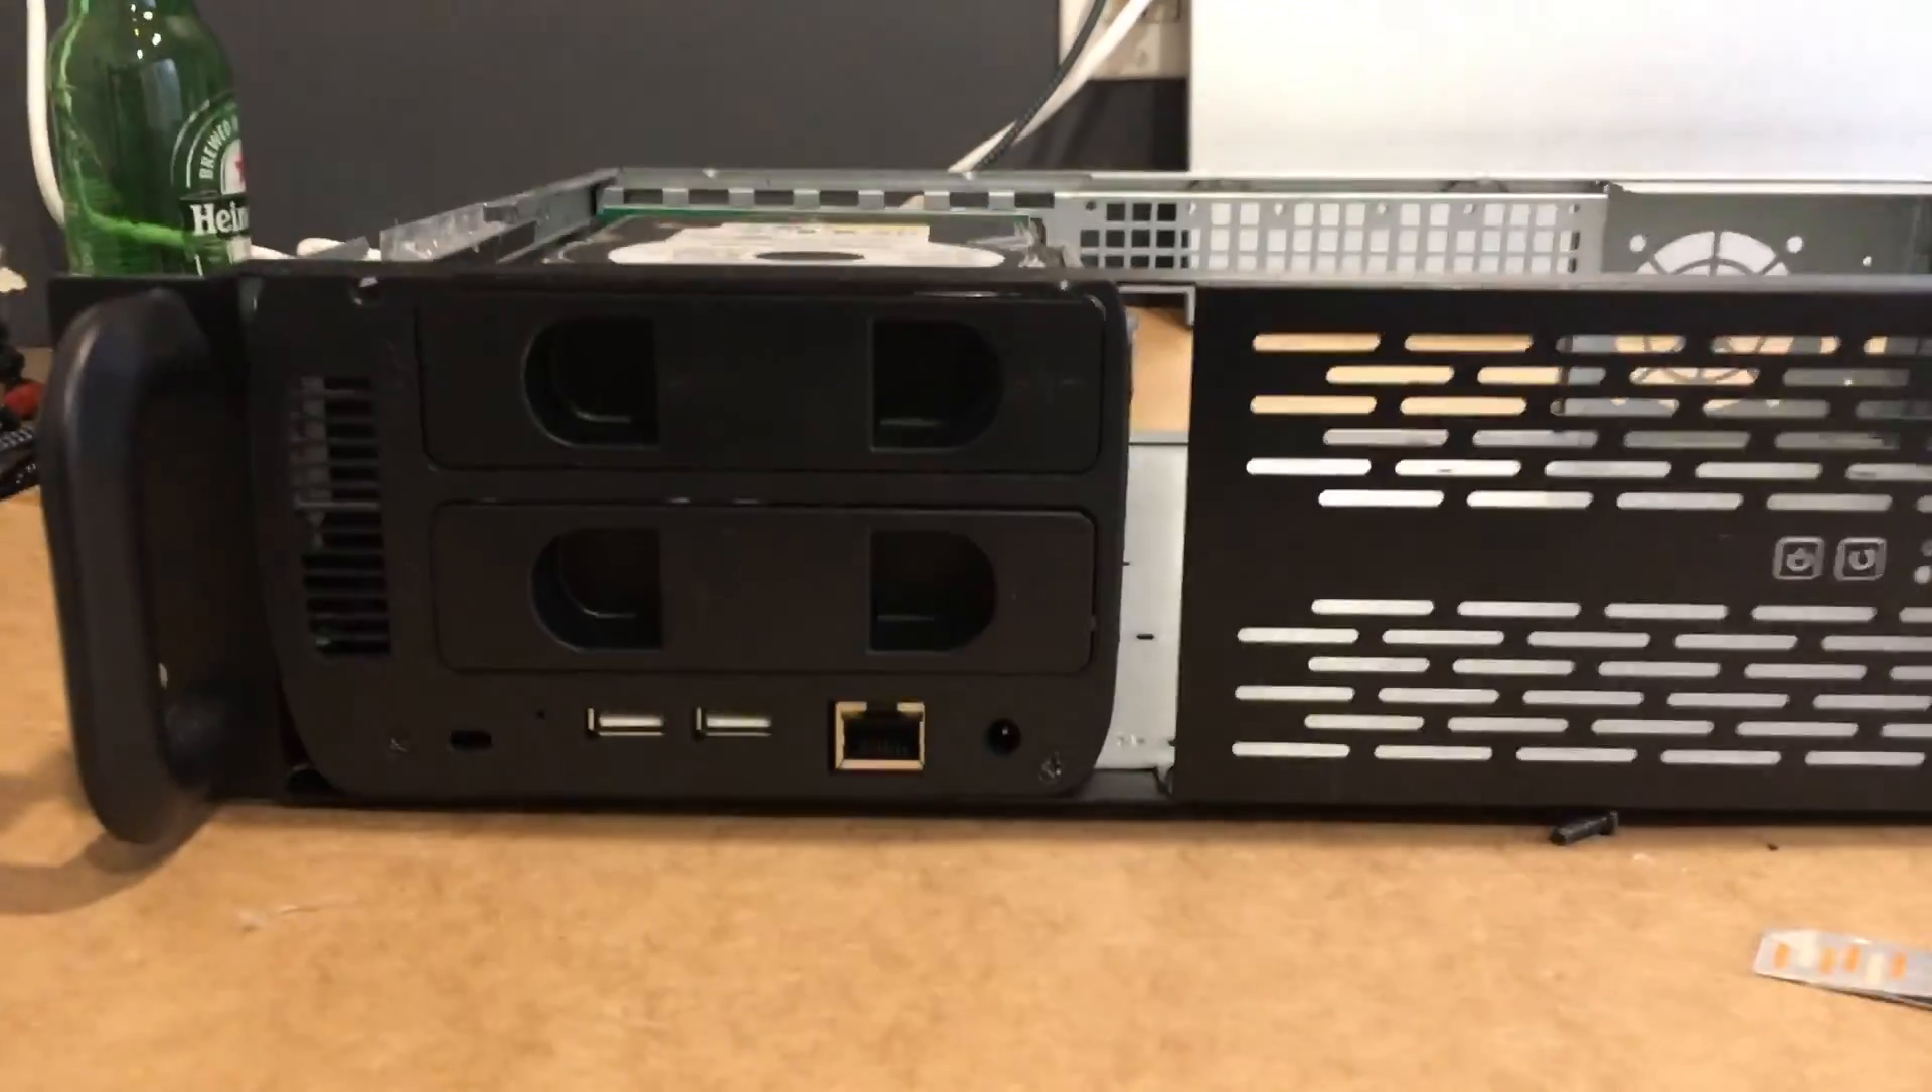I was able to get the bay unit mounted in the front of the rack.